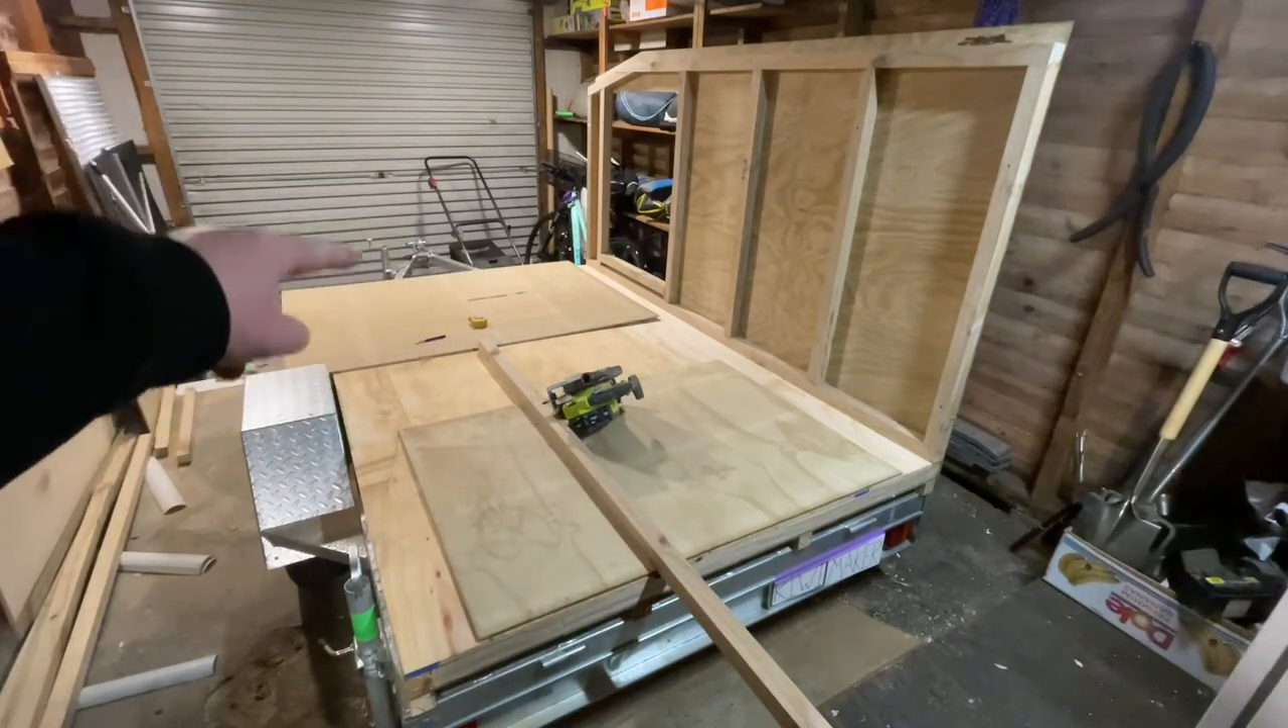Wall number one is up and it looks pretty cool.